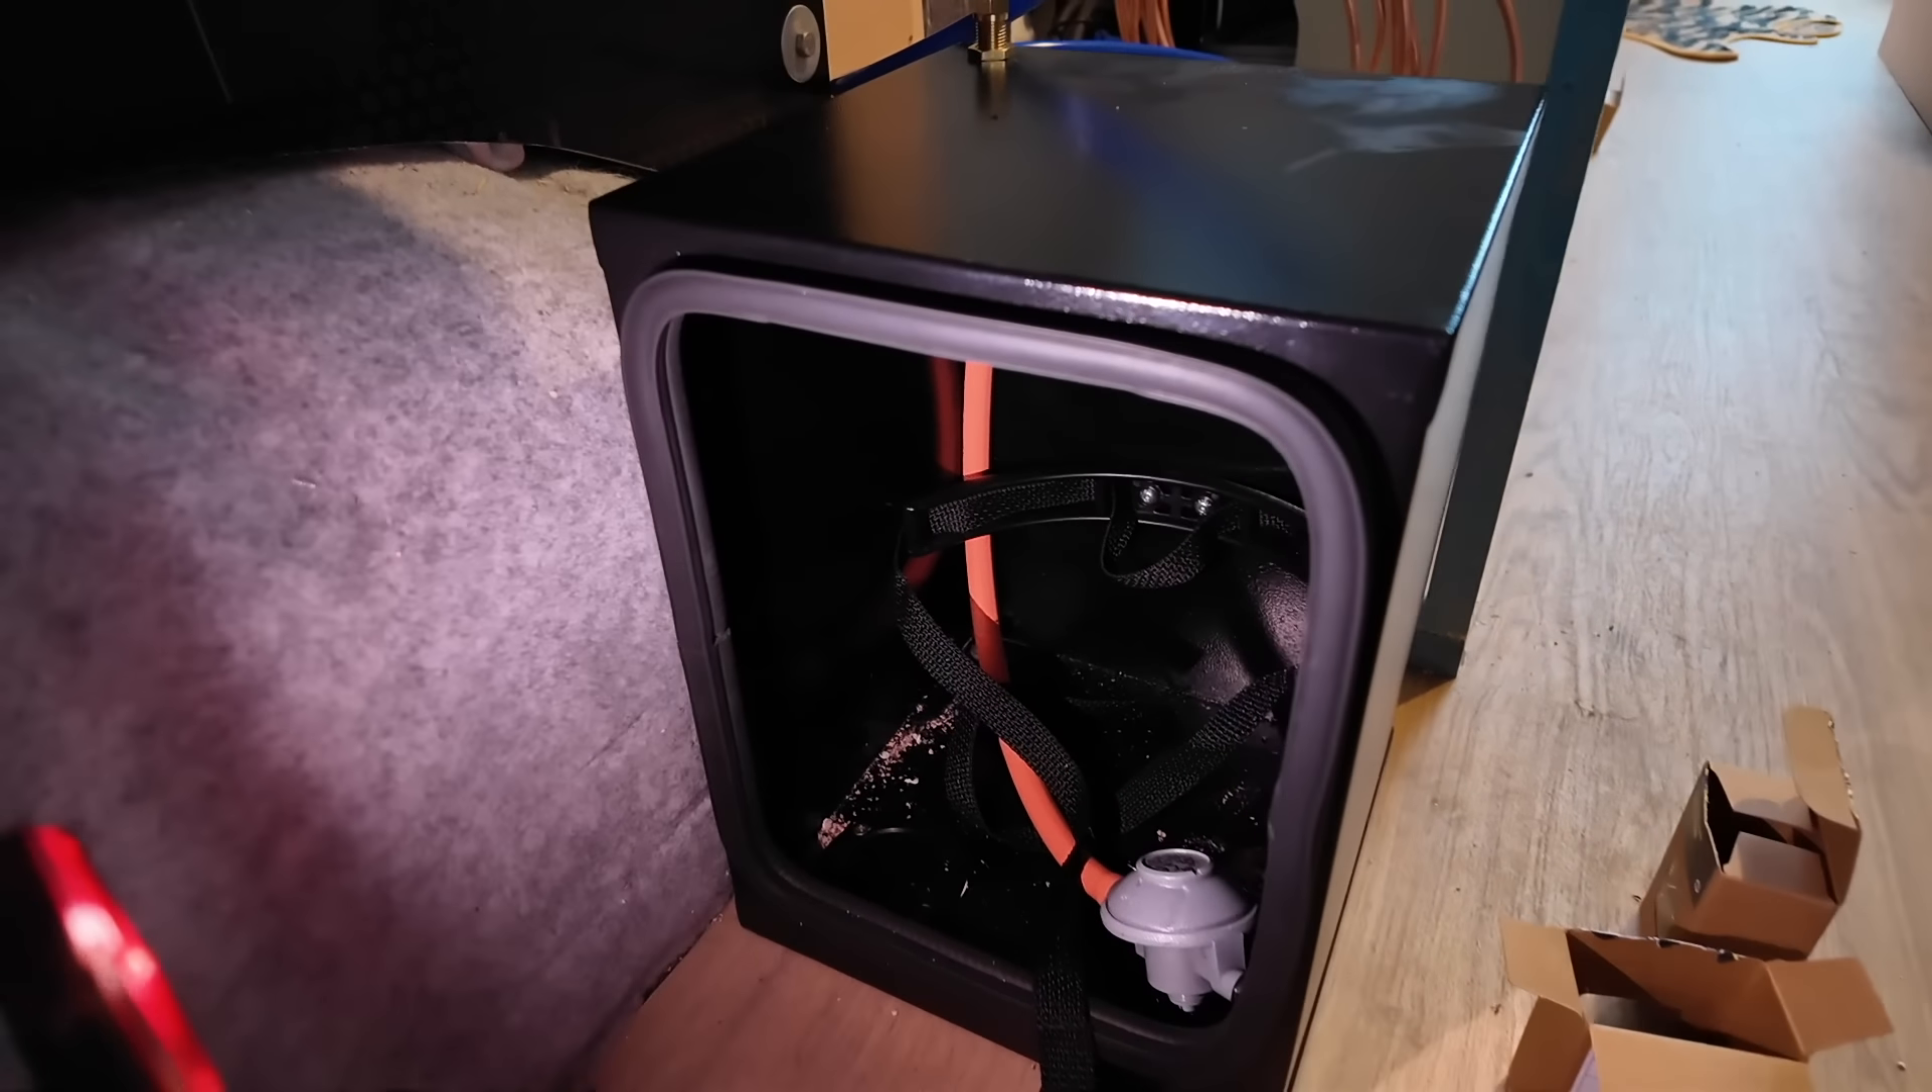Right, well the gas locker is put in, installed.